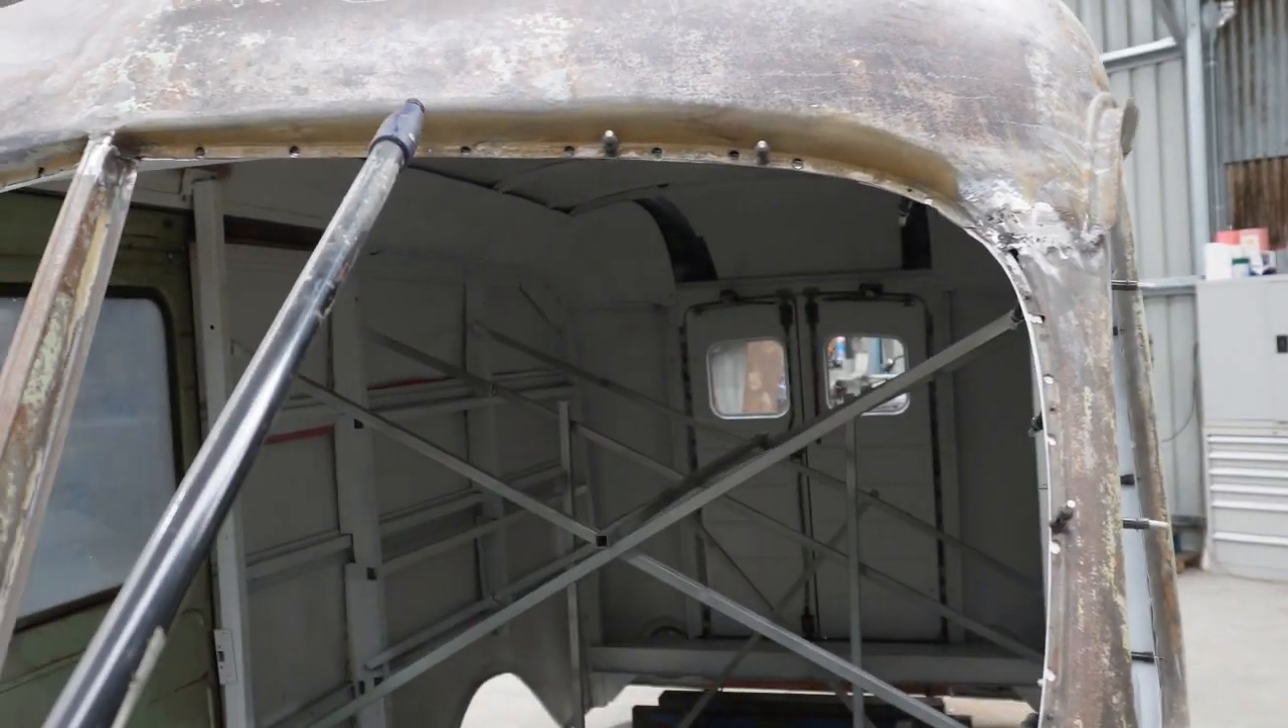There's a row of spot welds along the top of the window frame. They will need to be drilled out. You can see mine haven't been welded back in yet.